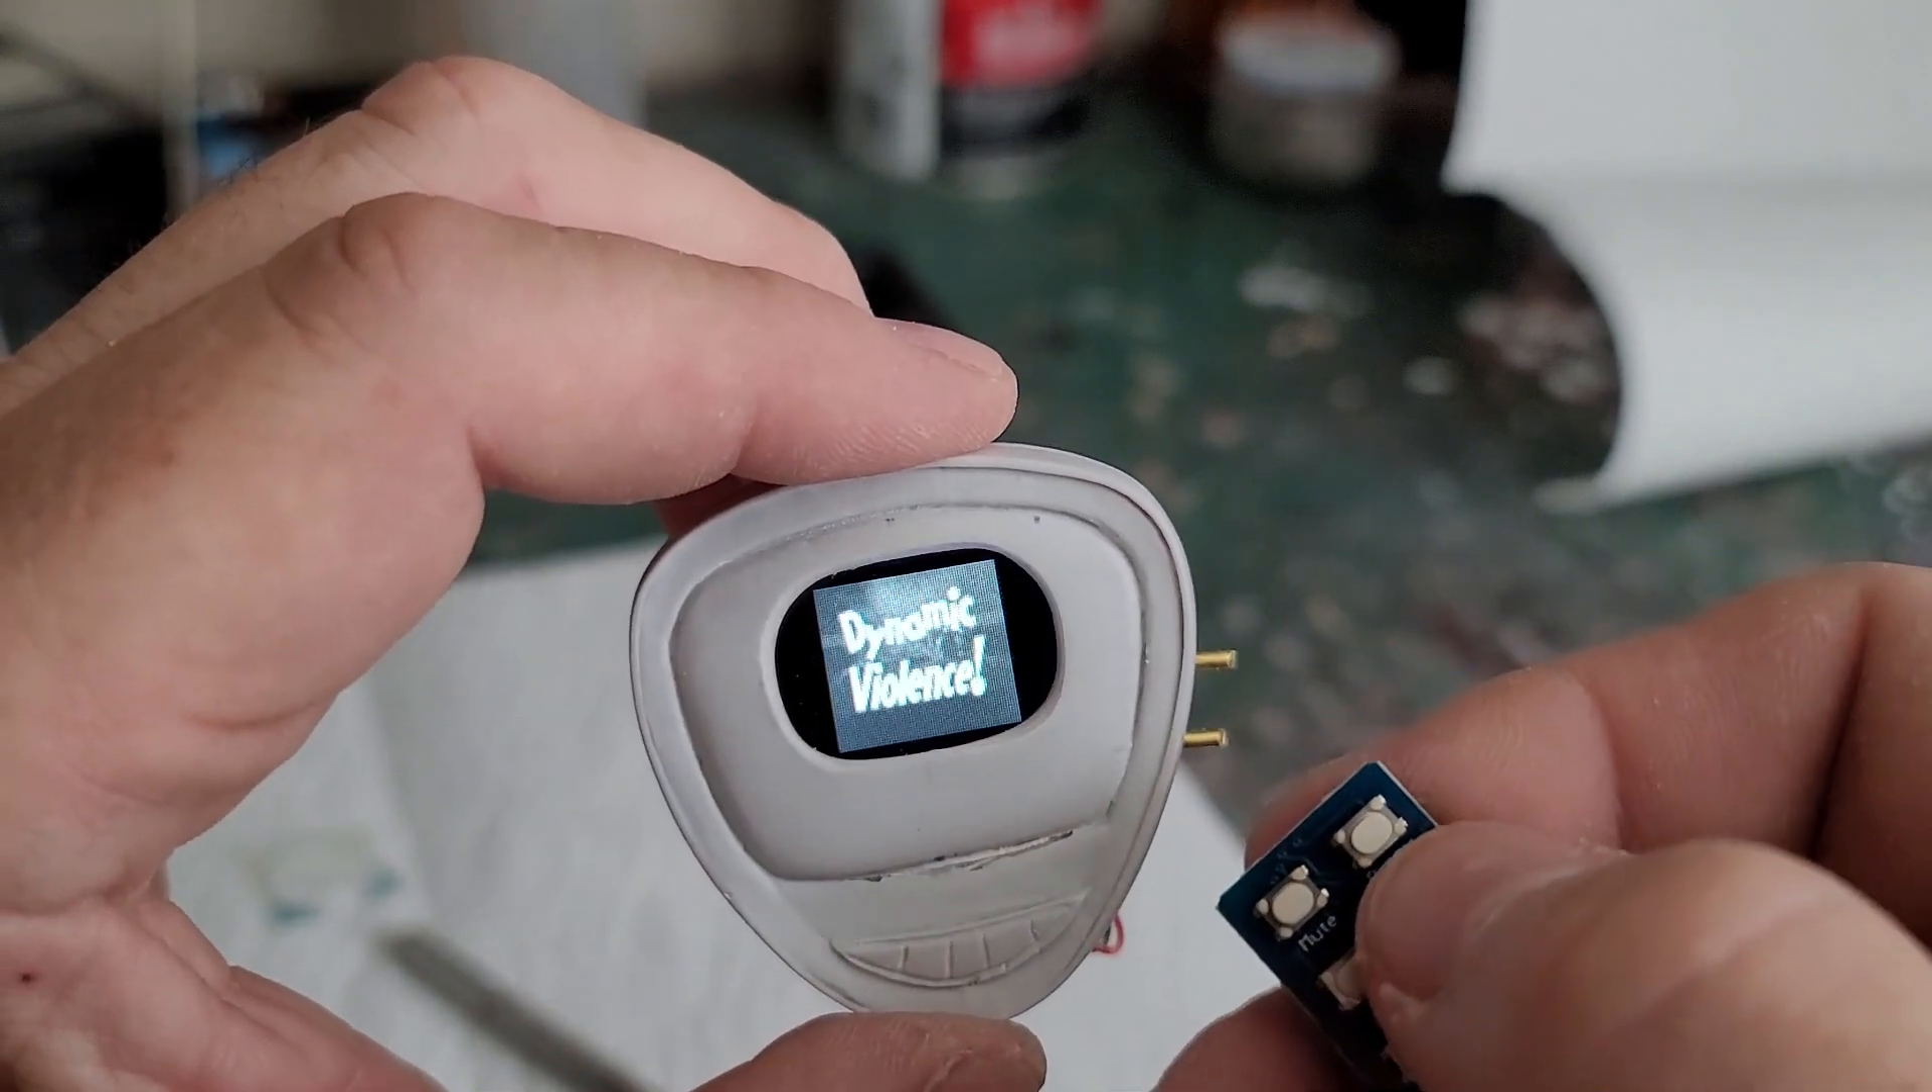So I got the screen dry fitted in and it works beautifully.